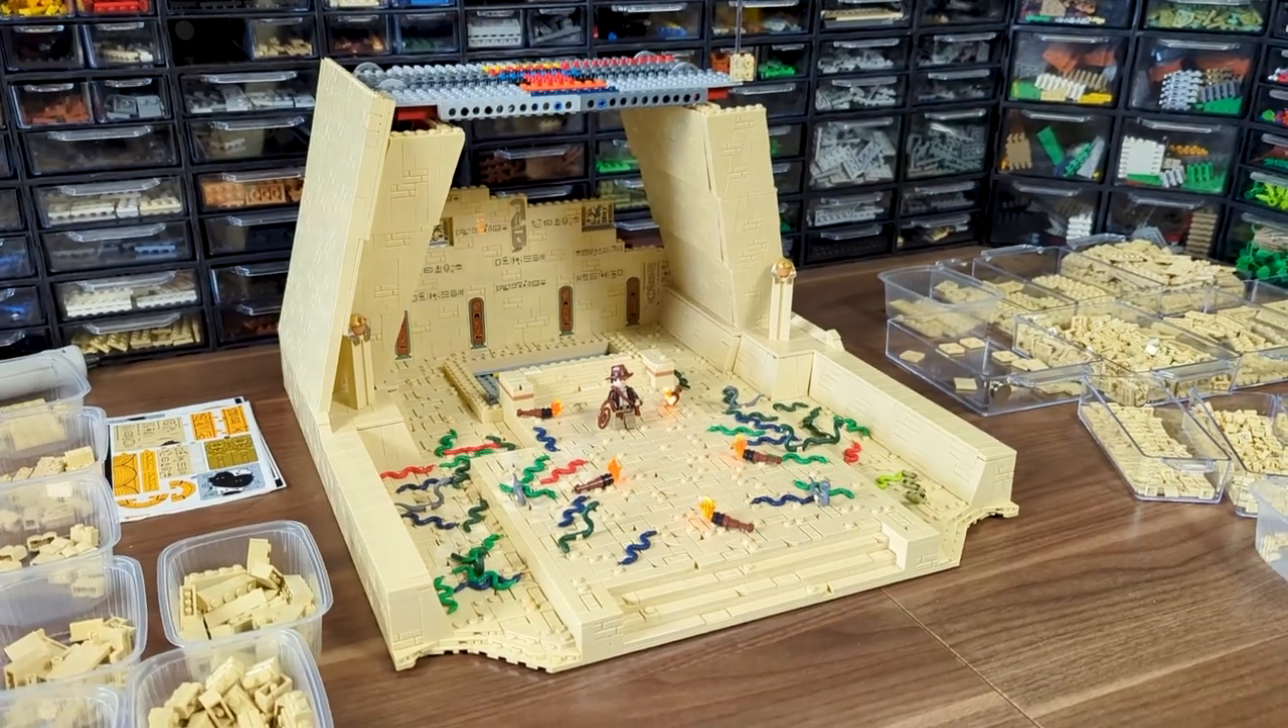The floor is nicely tiled up and looking great.